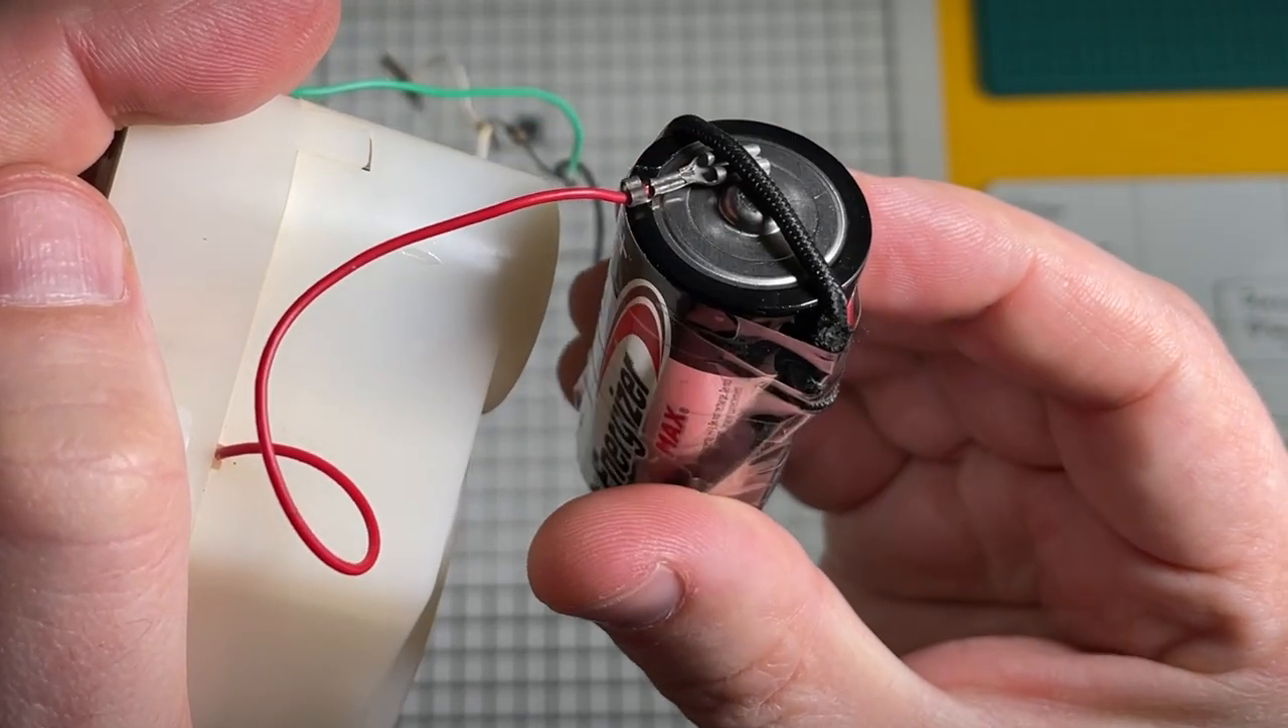I've wrapped a piece of elastic around this battery and taped it in place which means I can just insert the ends of the wires or the connectors under these pieces of elastic and they'll stay in place.